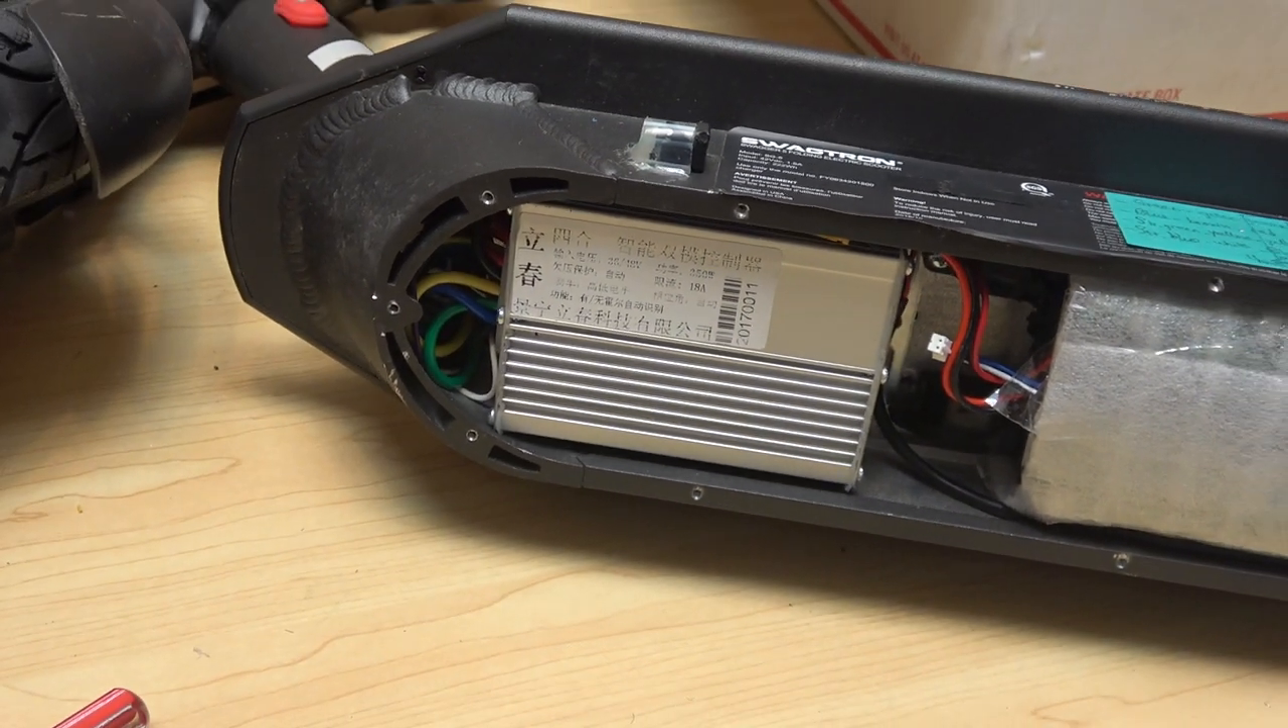All right i'm done installing the controller in here and here's what it looks like all nice and neat in there.